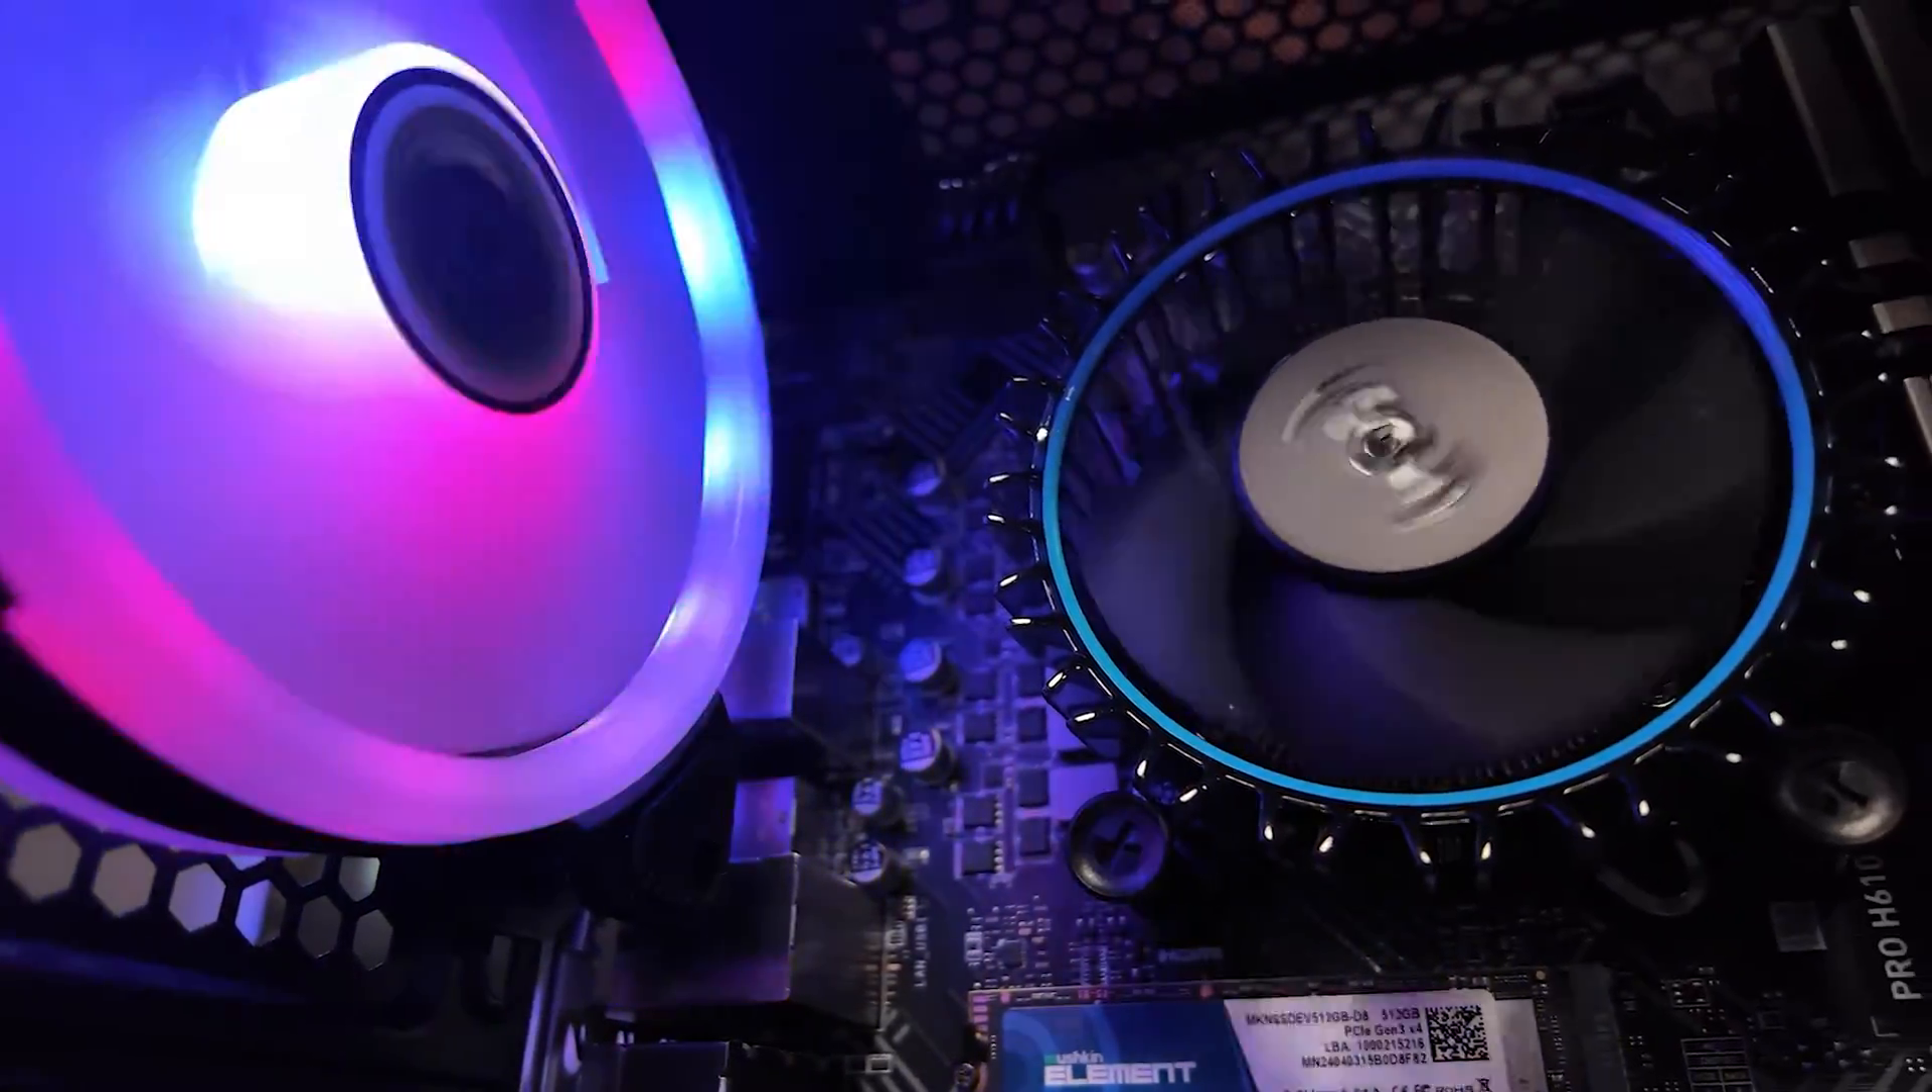Now it looks like we have successfully installed an Intel CPU fan.